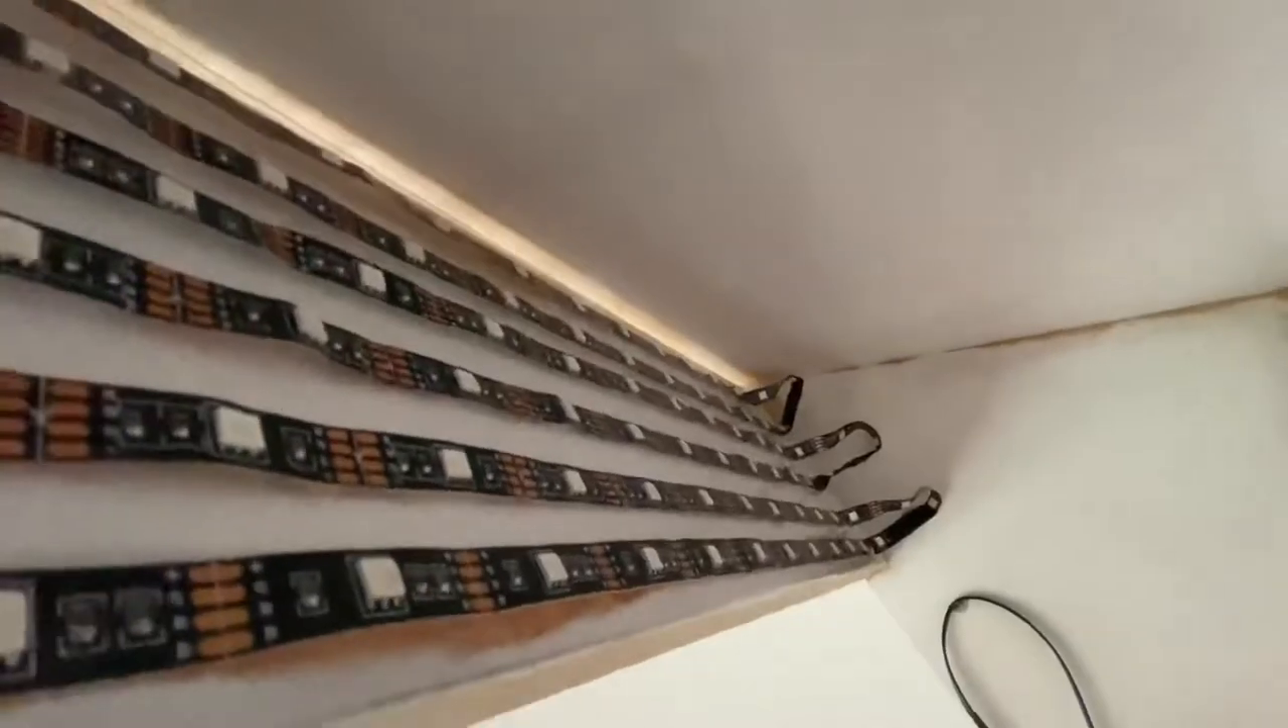And I've illuminated the marquee, which is this area here, with my LEDs all attached to that piece of Perspex.